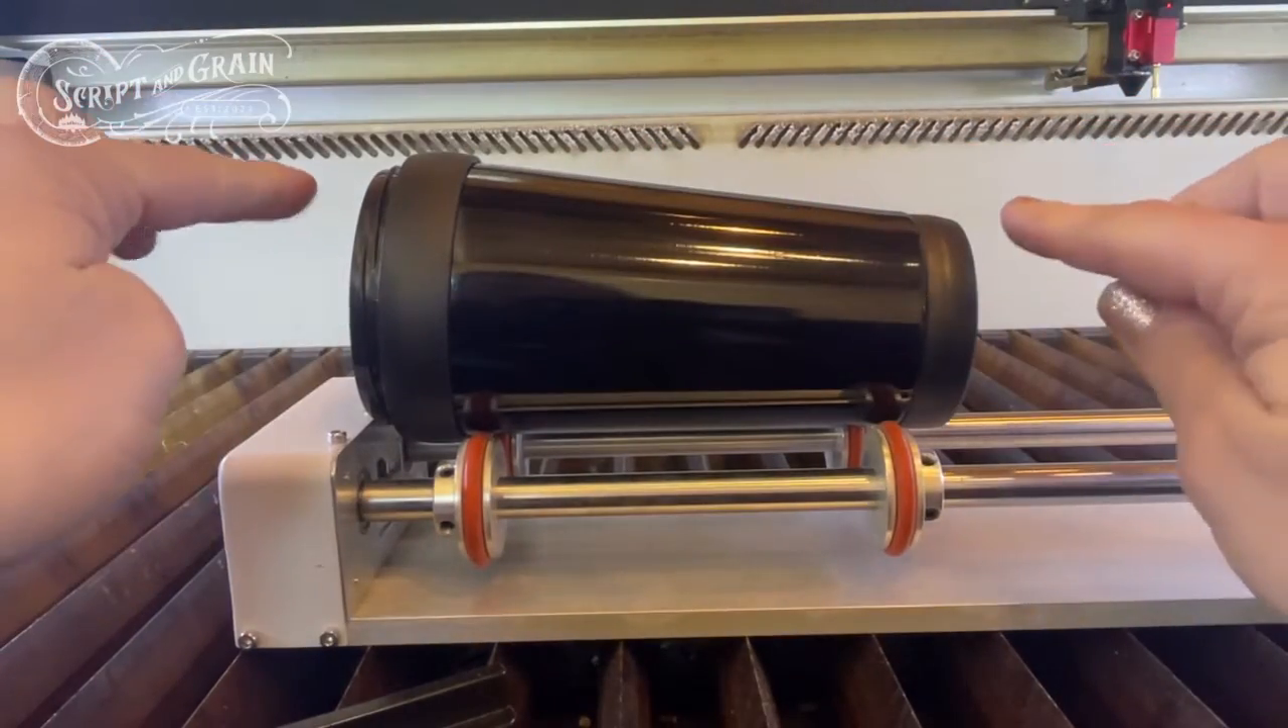I don't even need my level to show you that this is not laying flat.